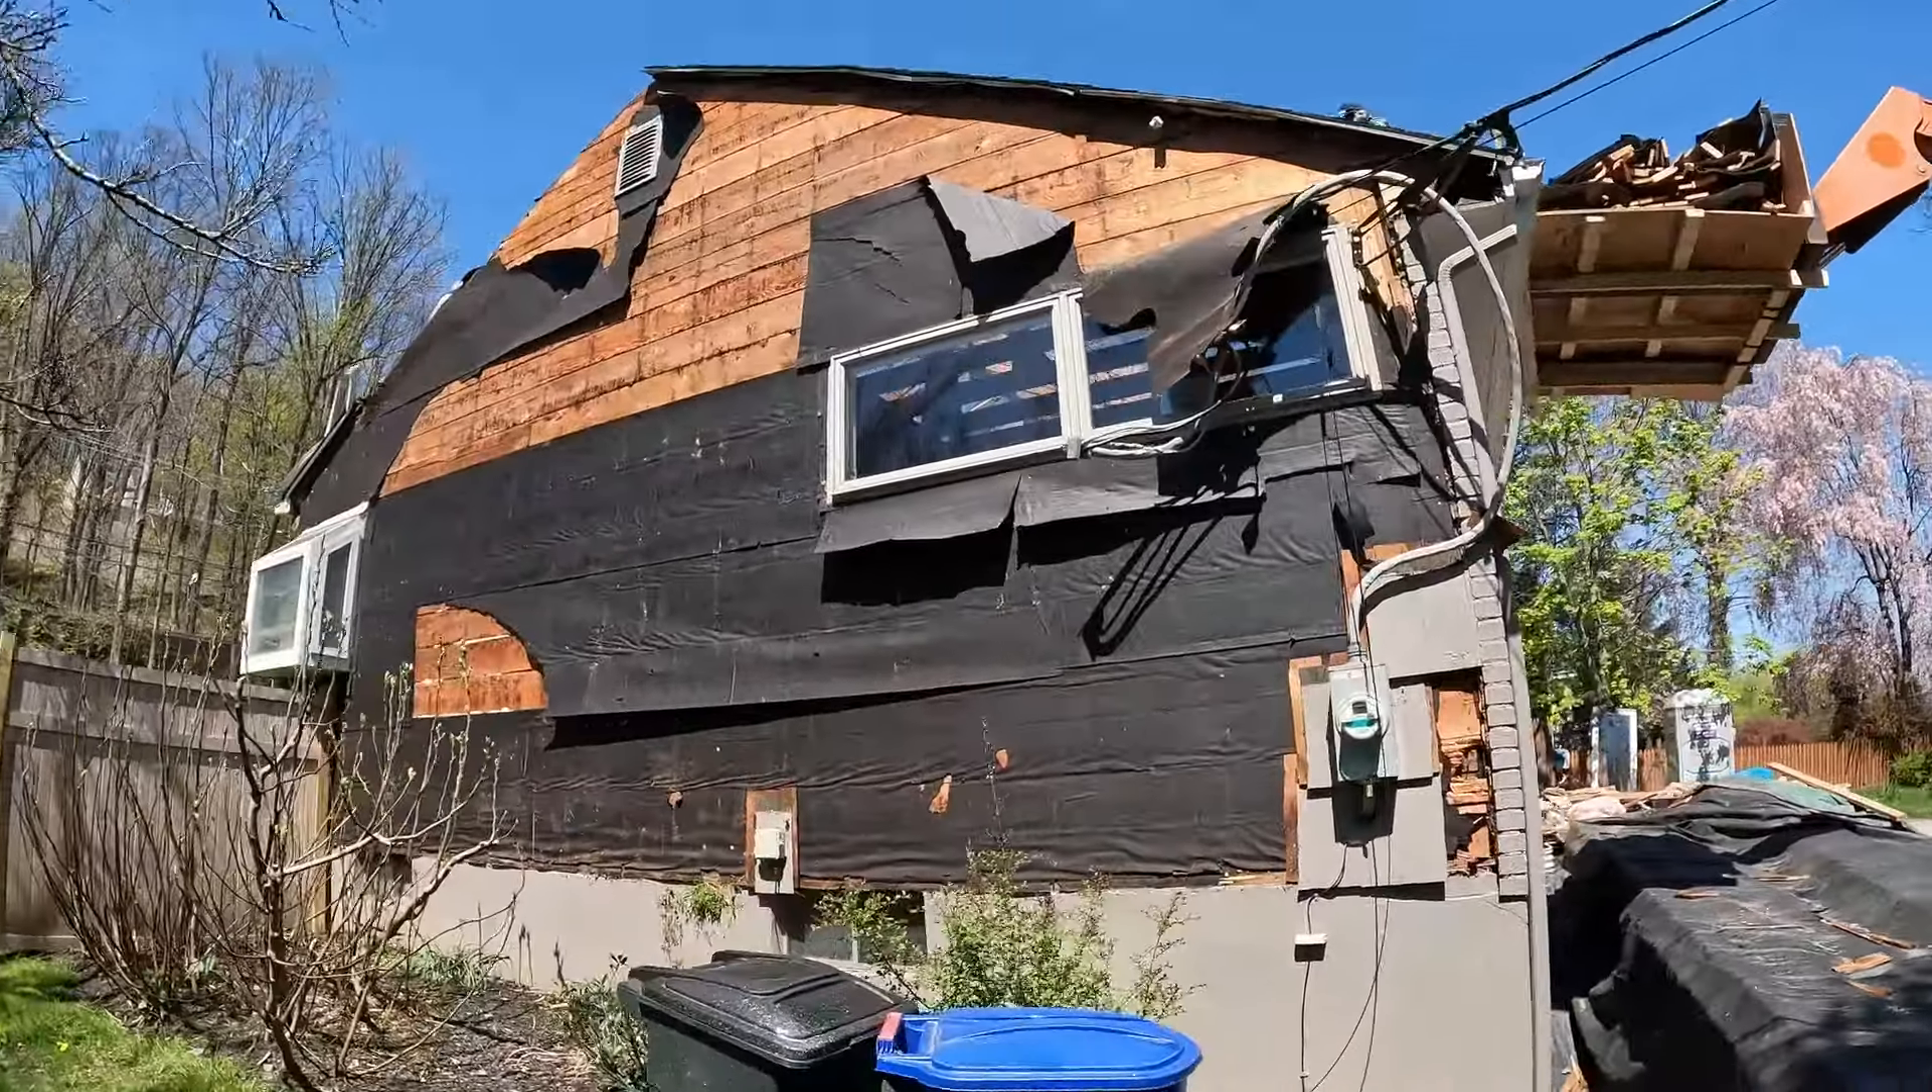As you can see all of the siding is ripped off.